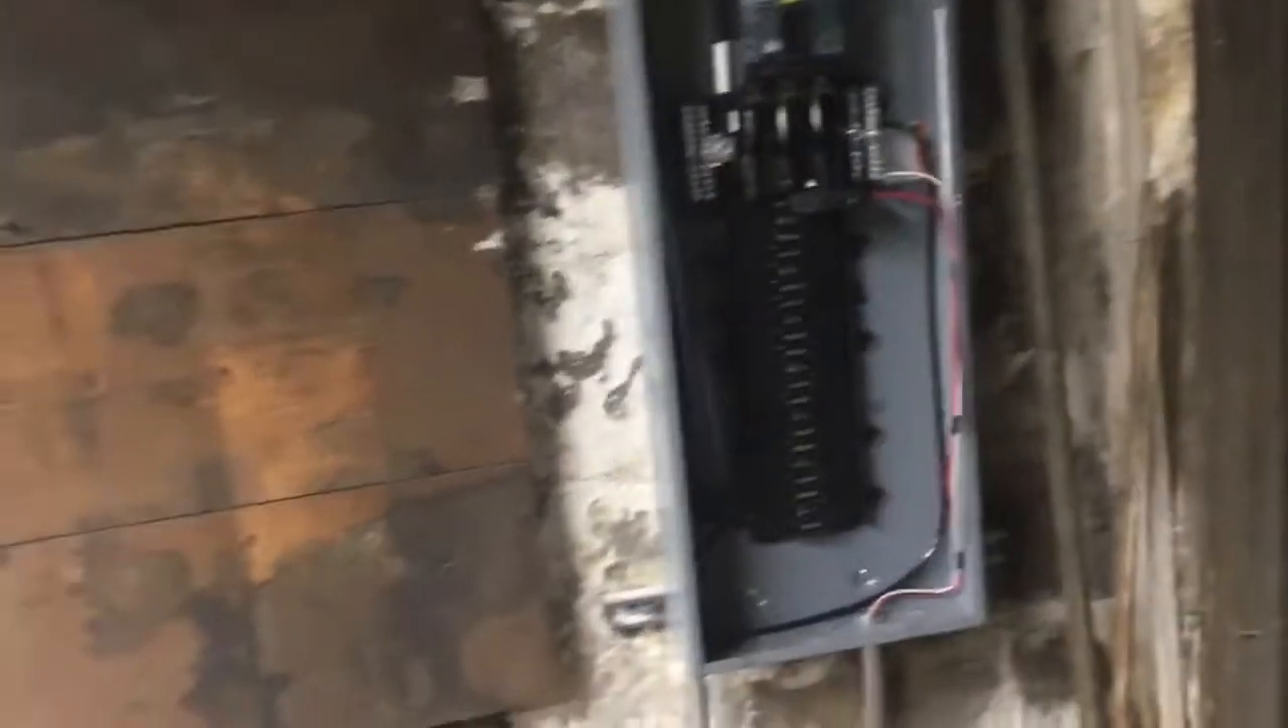They put in our panel. We're waiting on the face cover.